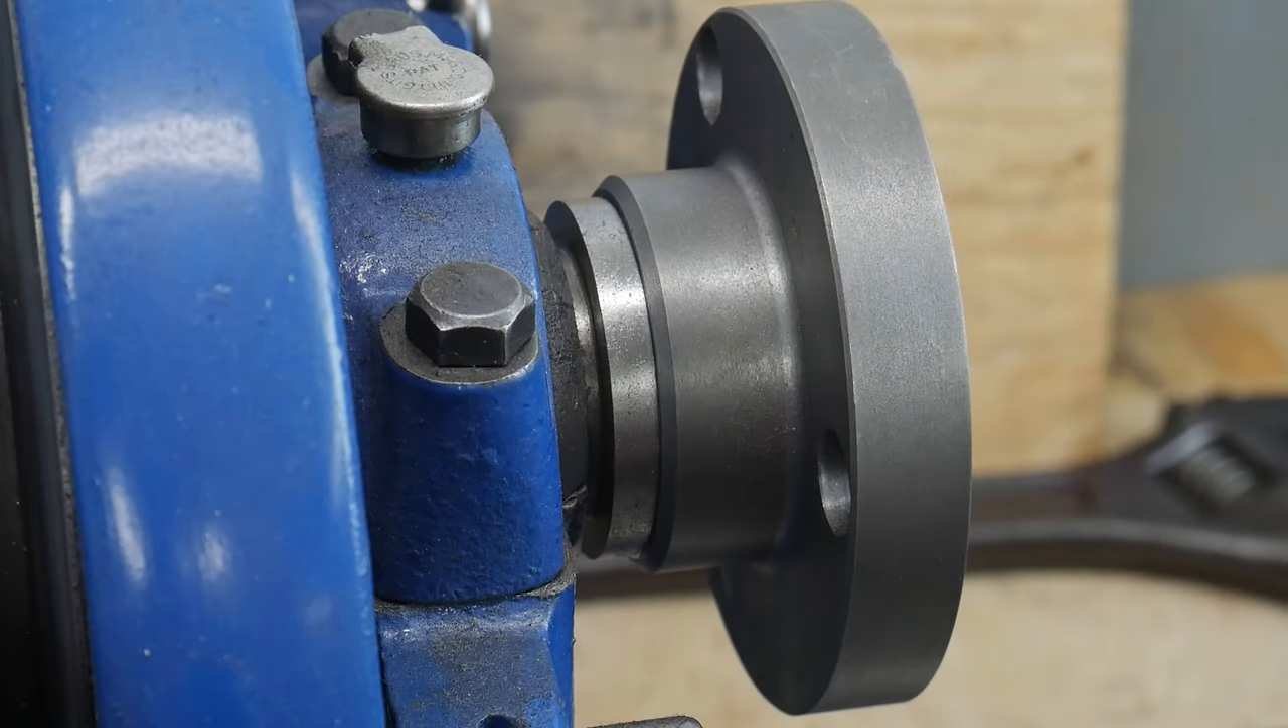Once the threads are nice and clean i threaded the adapter plate onto the spindle.